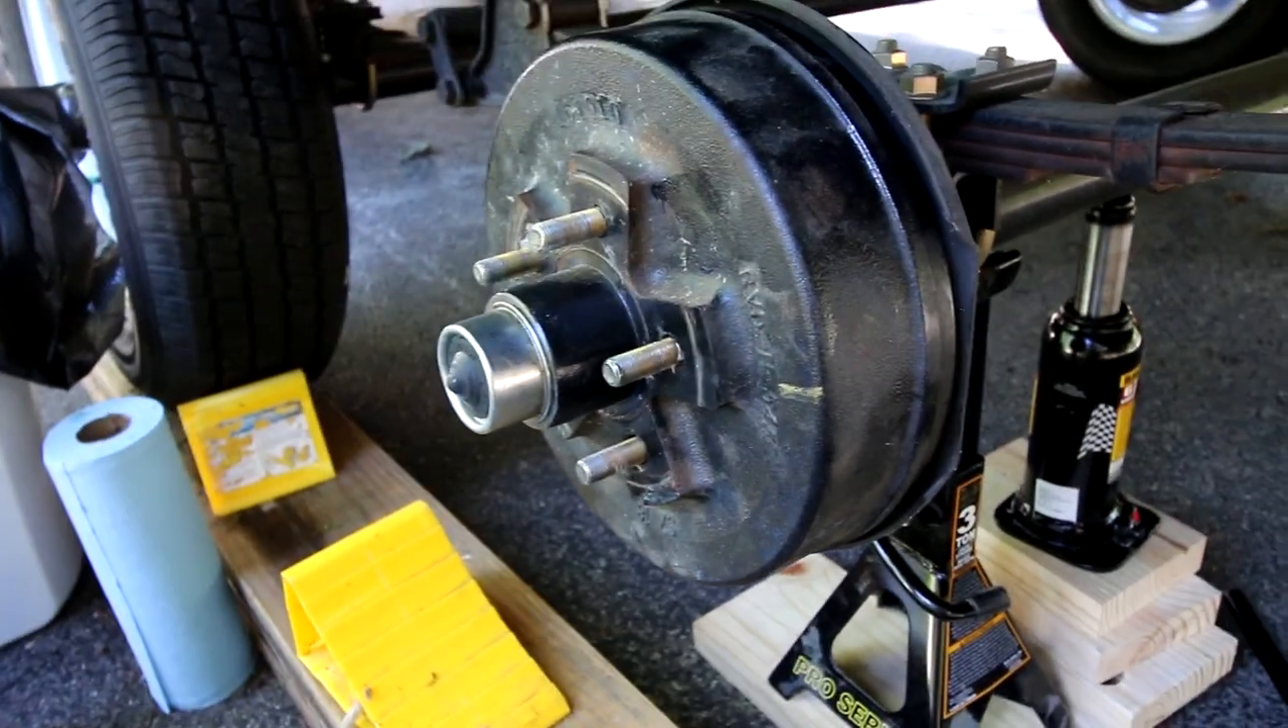So the only thing left to do is to put the tire back on and then we got to torque the lug nuts.